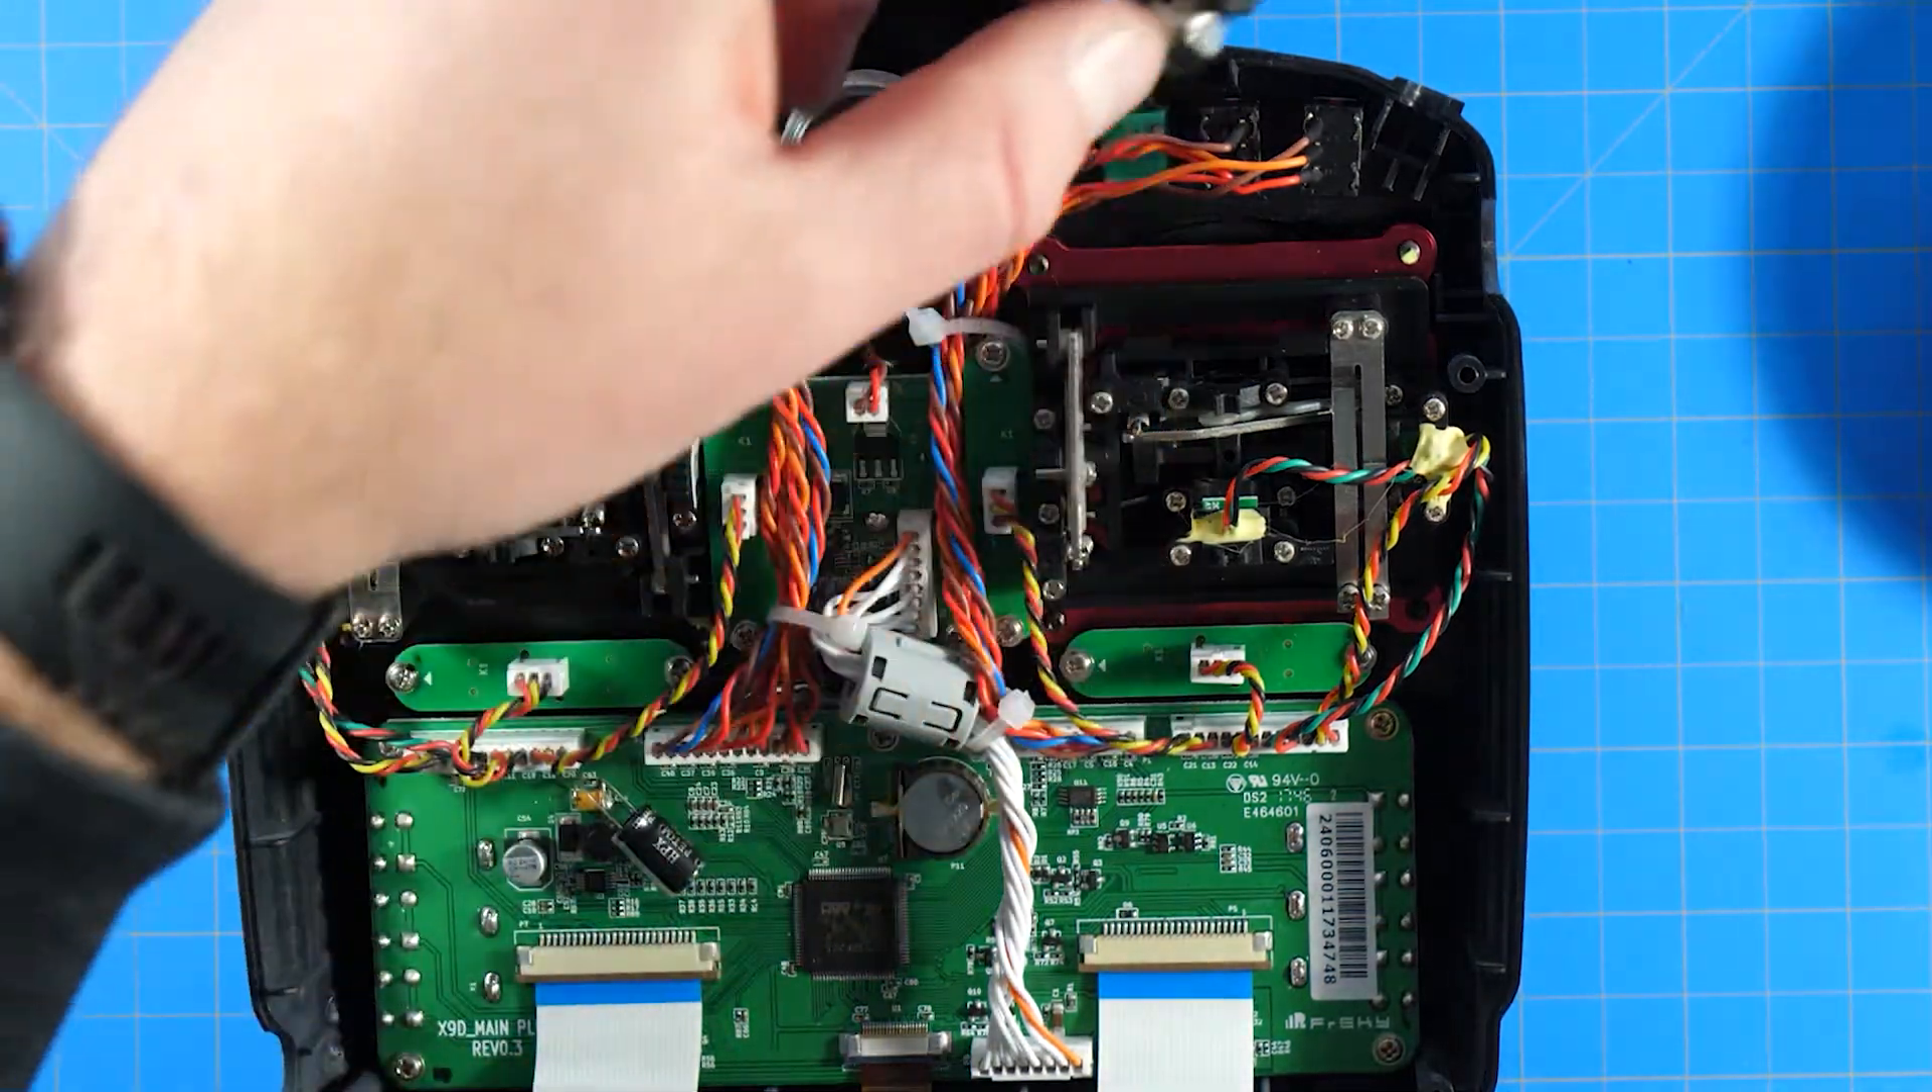The only thing left to do now is to reassemble the transmitter.